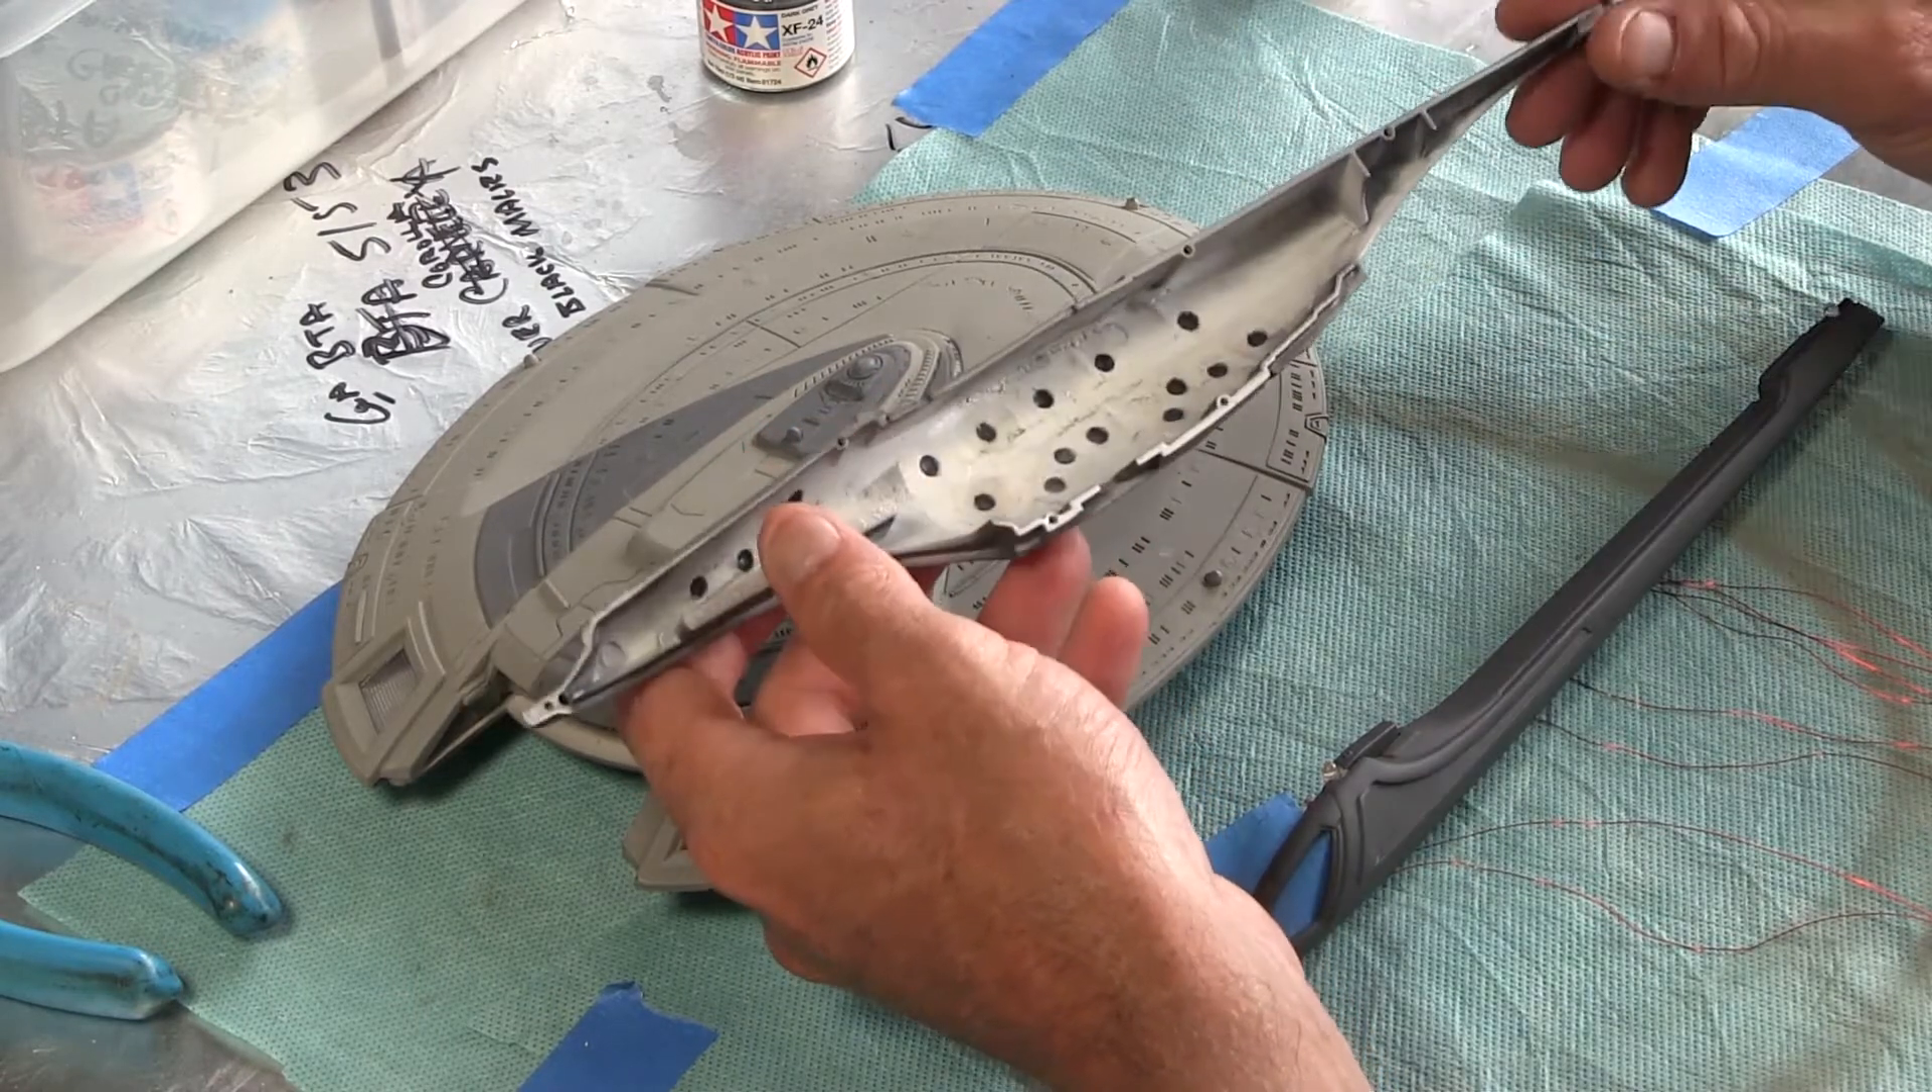I have not put lights inside yet and I'm going to have to cut the cut part of this section out so I can run the wires down through it.